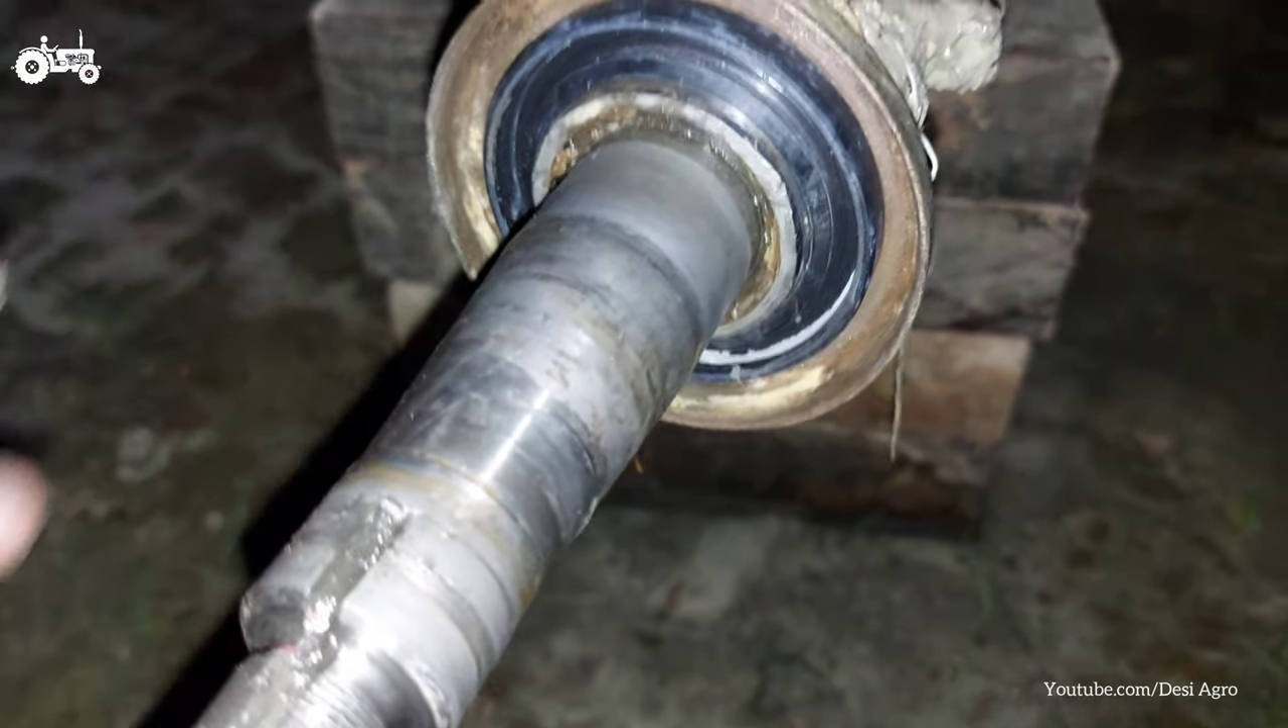हमने बैरिंग्स लगा लिए है मतलब कॉलर सेट कर लिया है।